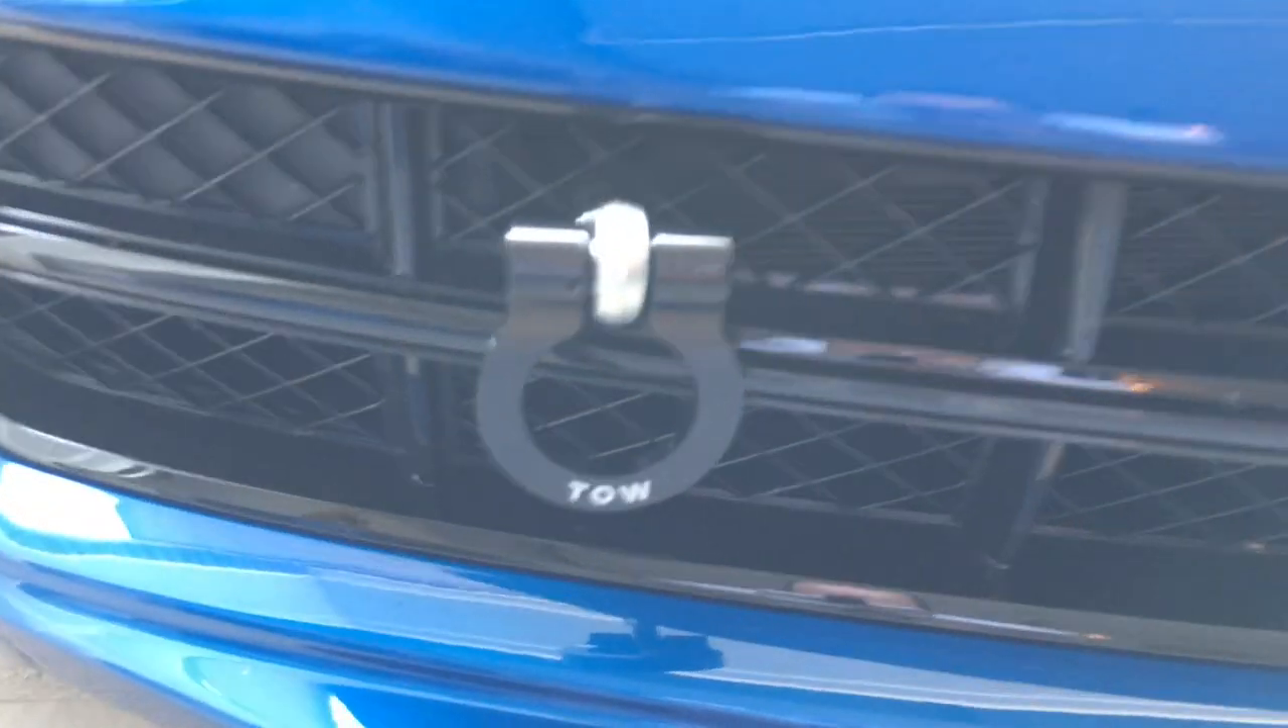All right guys there you have it the finished product I got the grate installed and there's the look.